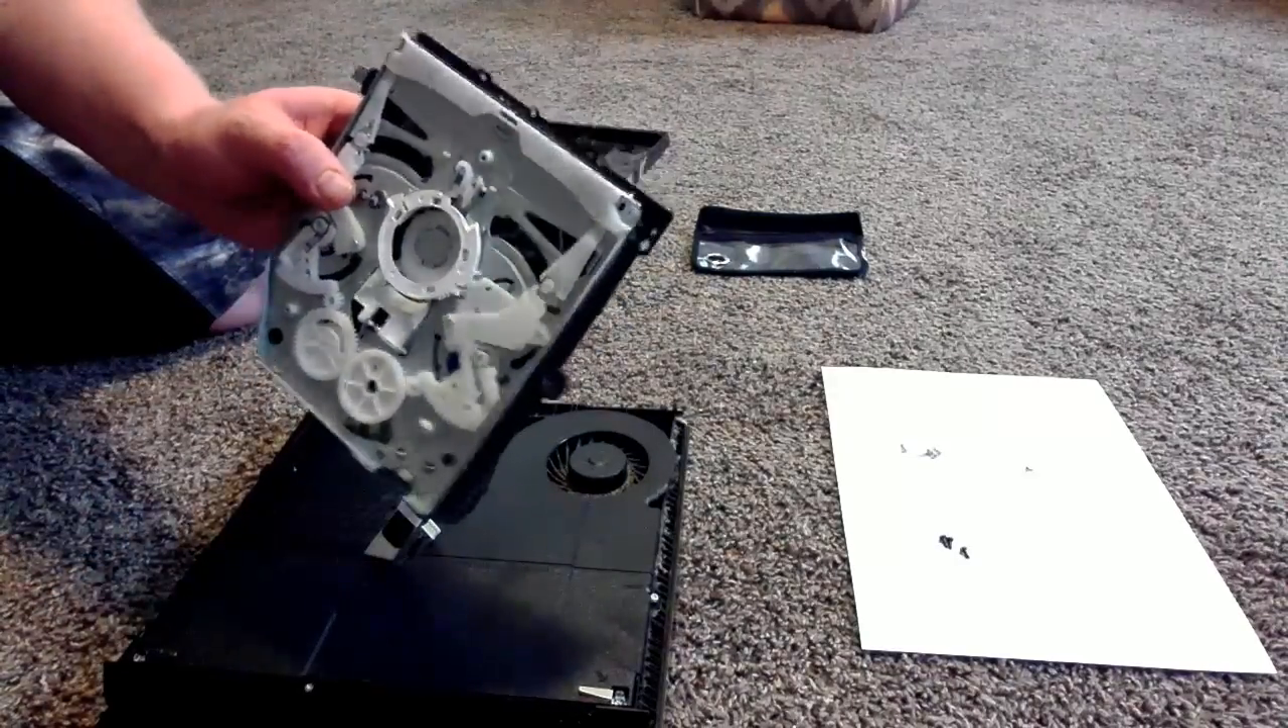So we have our drive. Okay. We have our drive exposed.